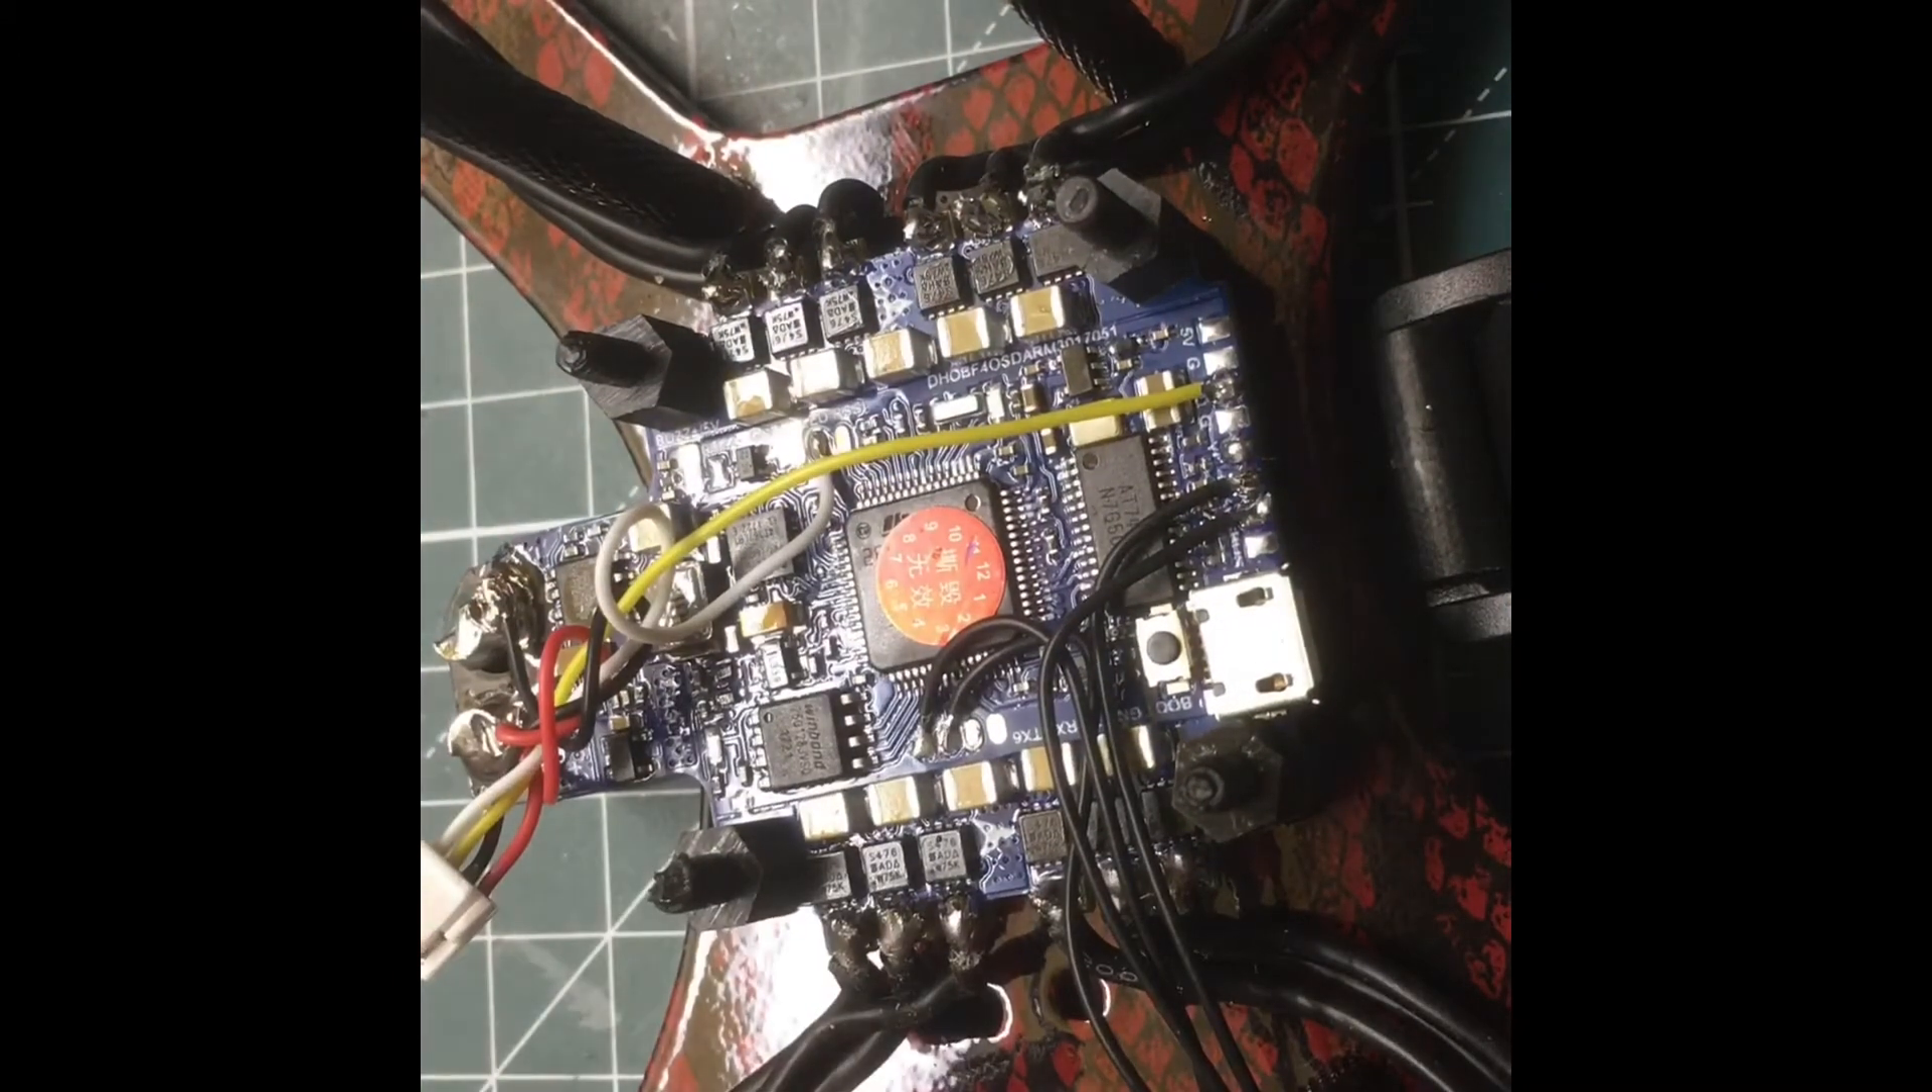What's up guys I'm back and as you see I soldered up all my wires here.